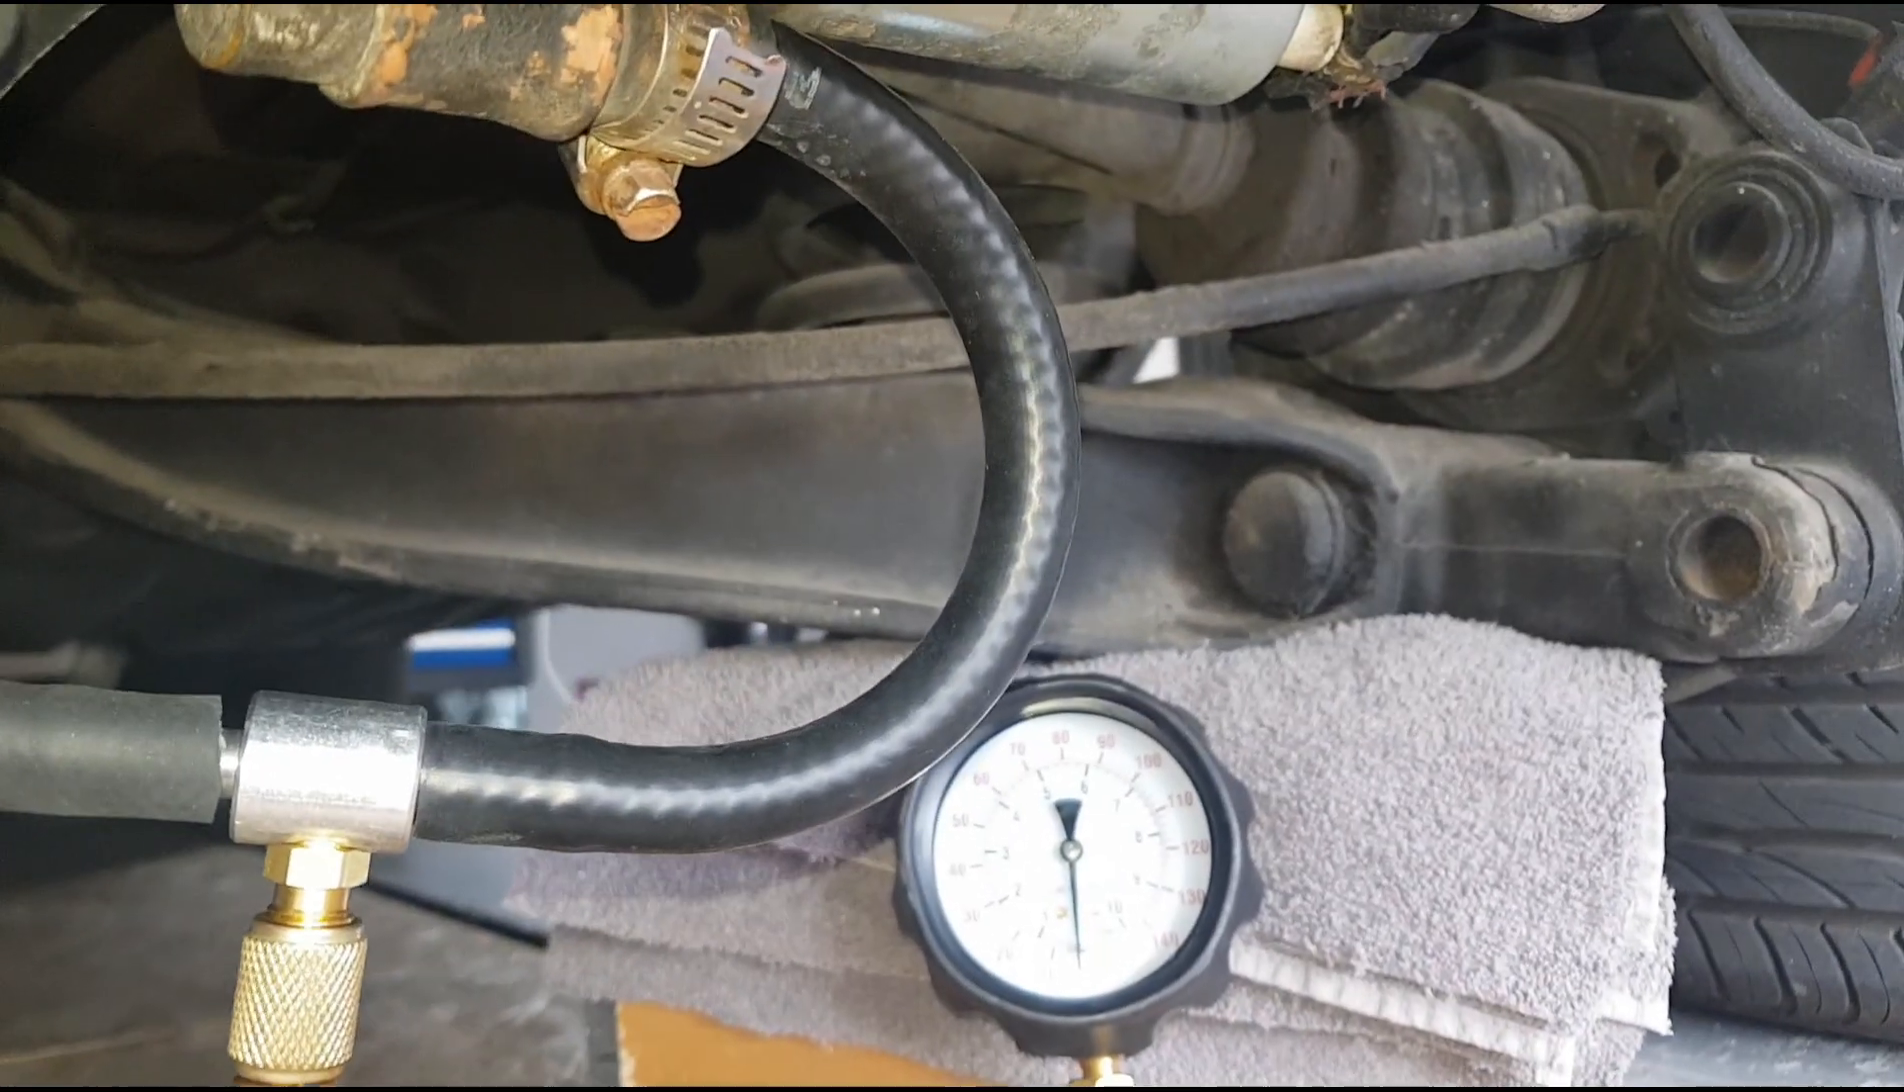So wir haben jetzt unsere prüfleitung installiert.